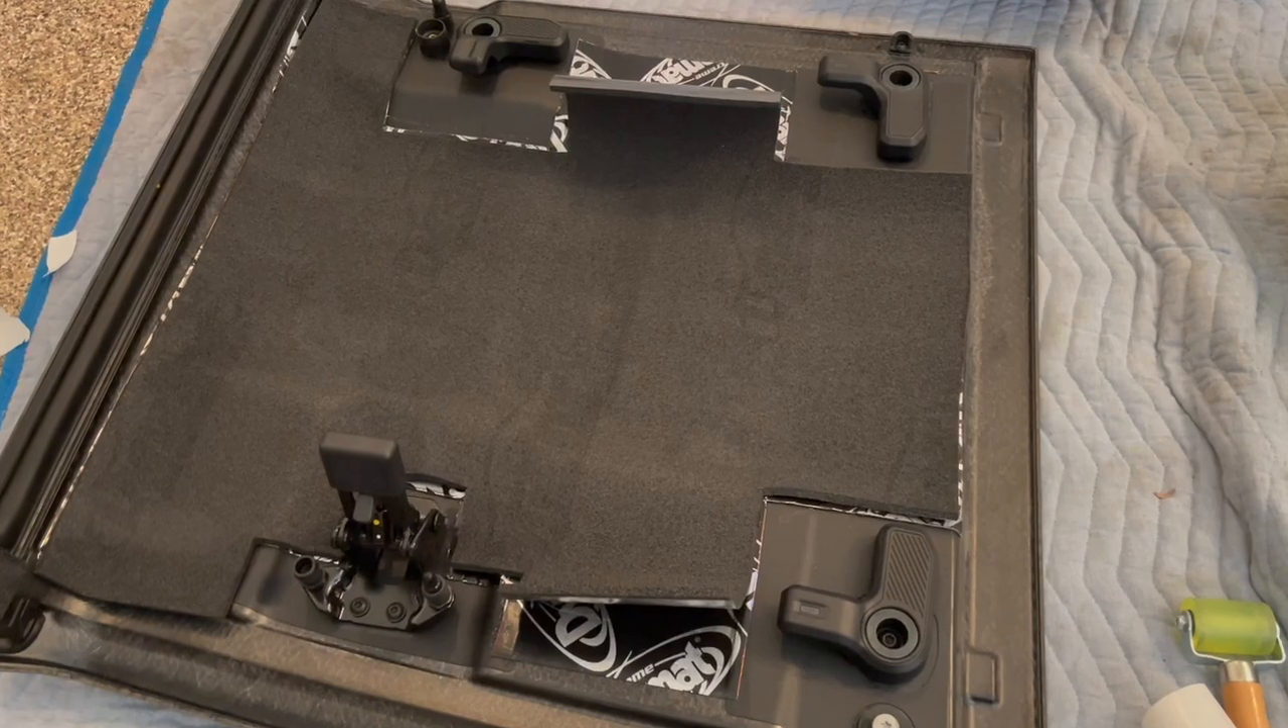Almost done installing the dynamat liner.